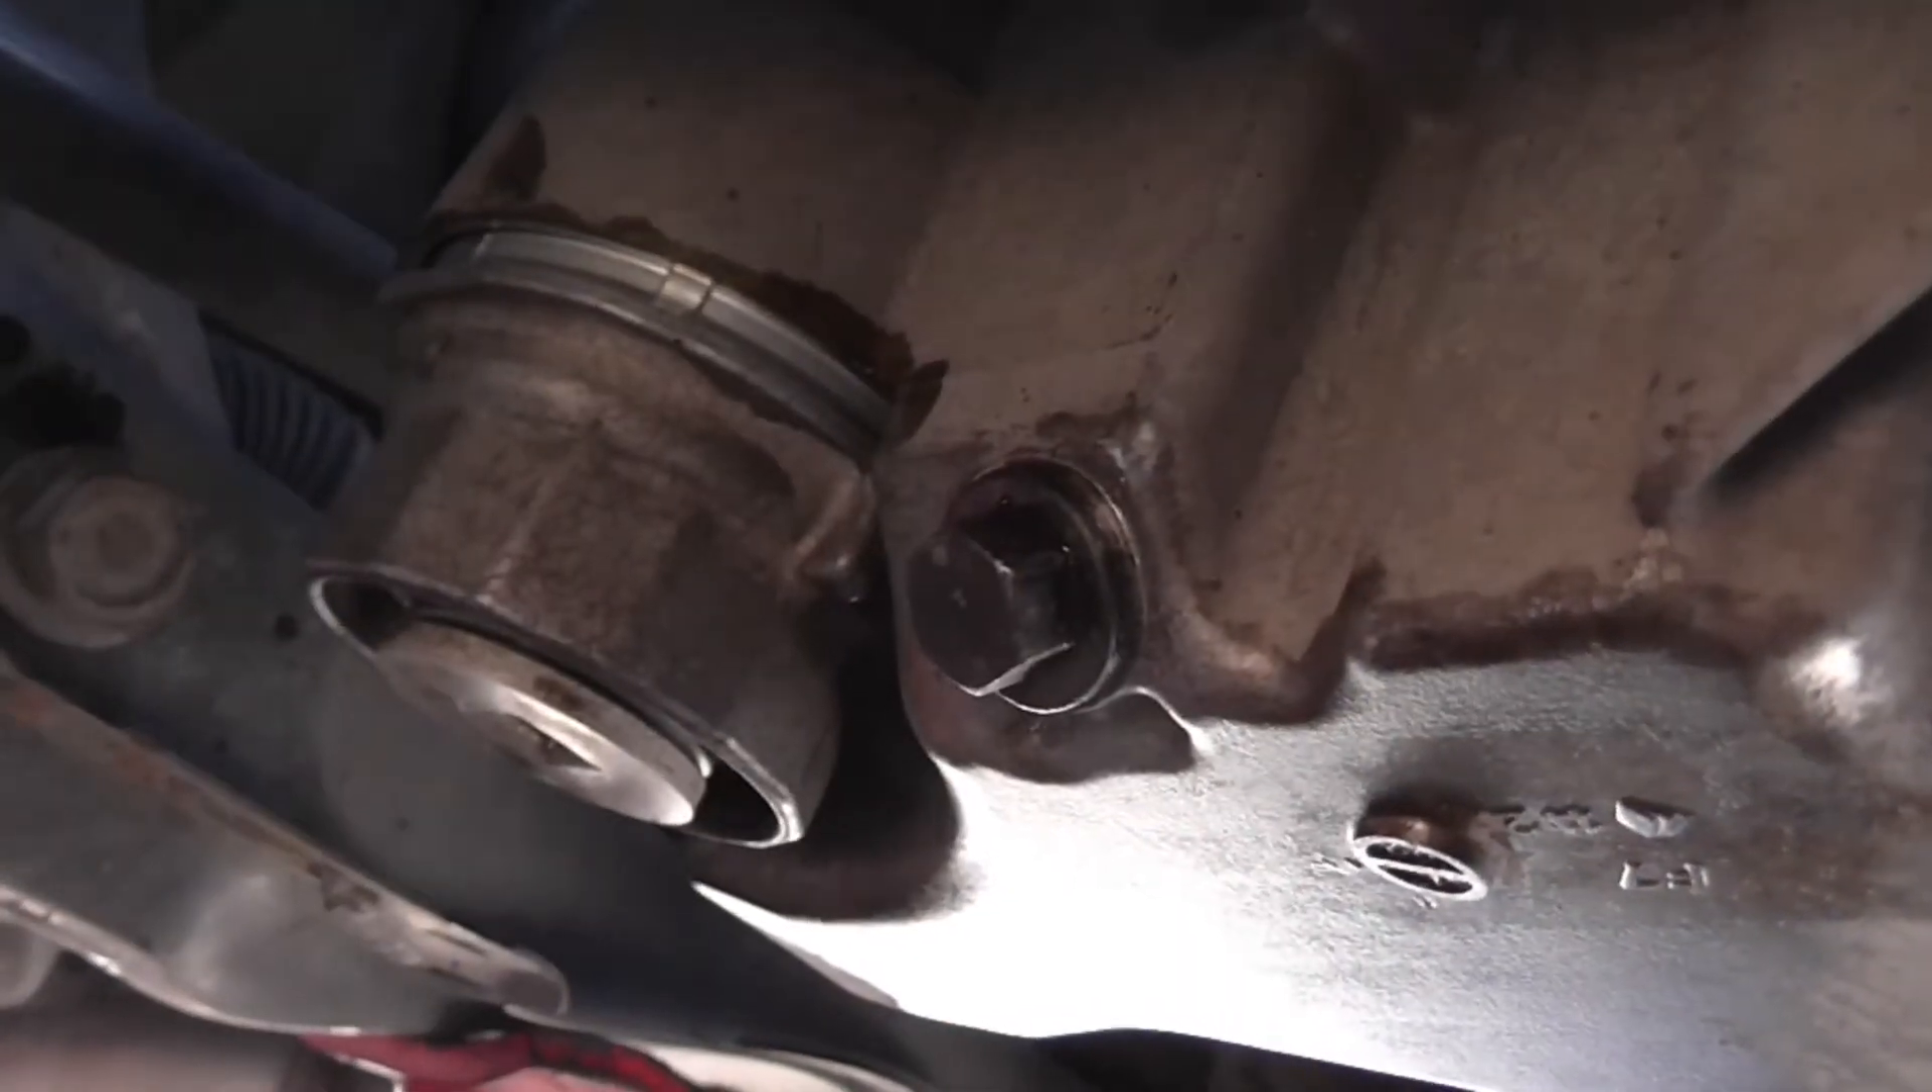This here is the drain plug. That's 14mm. I've put that back in and tightened it.